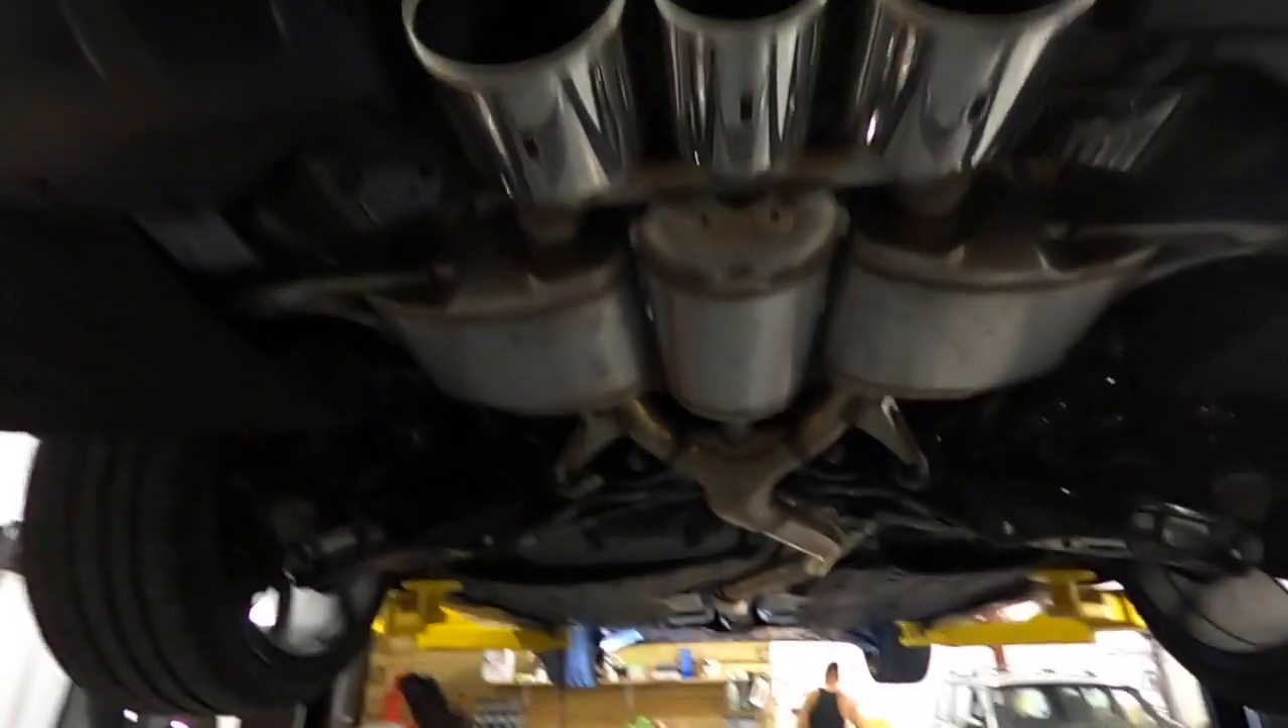Got the car on the lift. This is the stock exhaust. Definitely gotta remove these things.